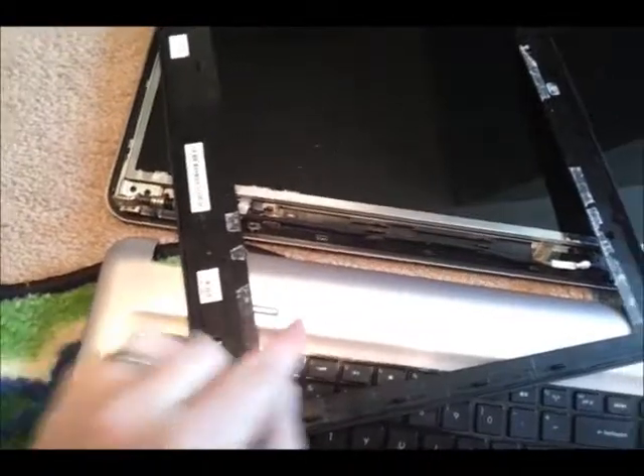Okay so I removed the front panel piece.